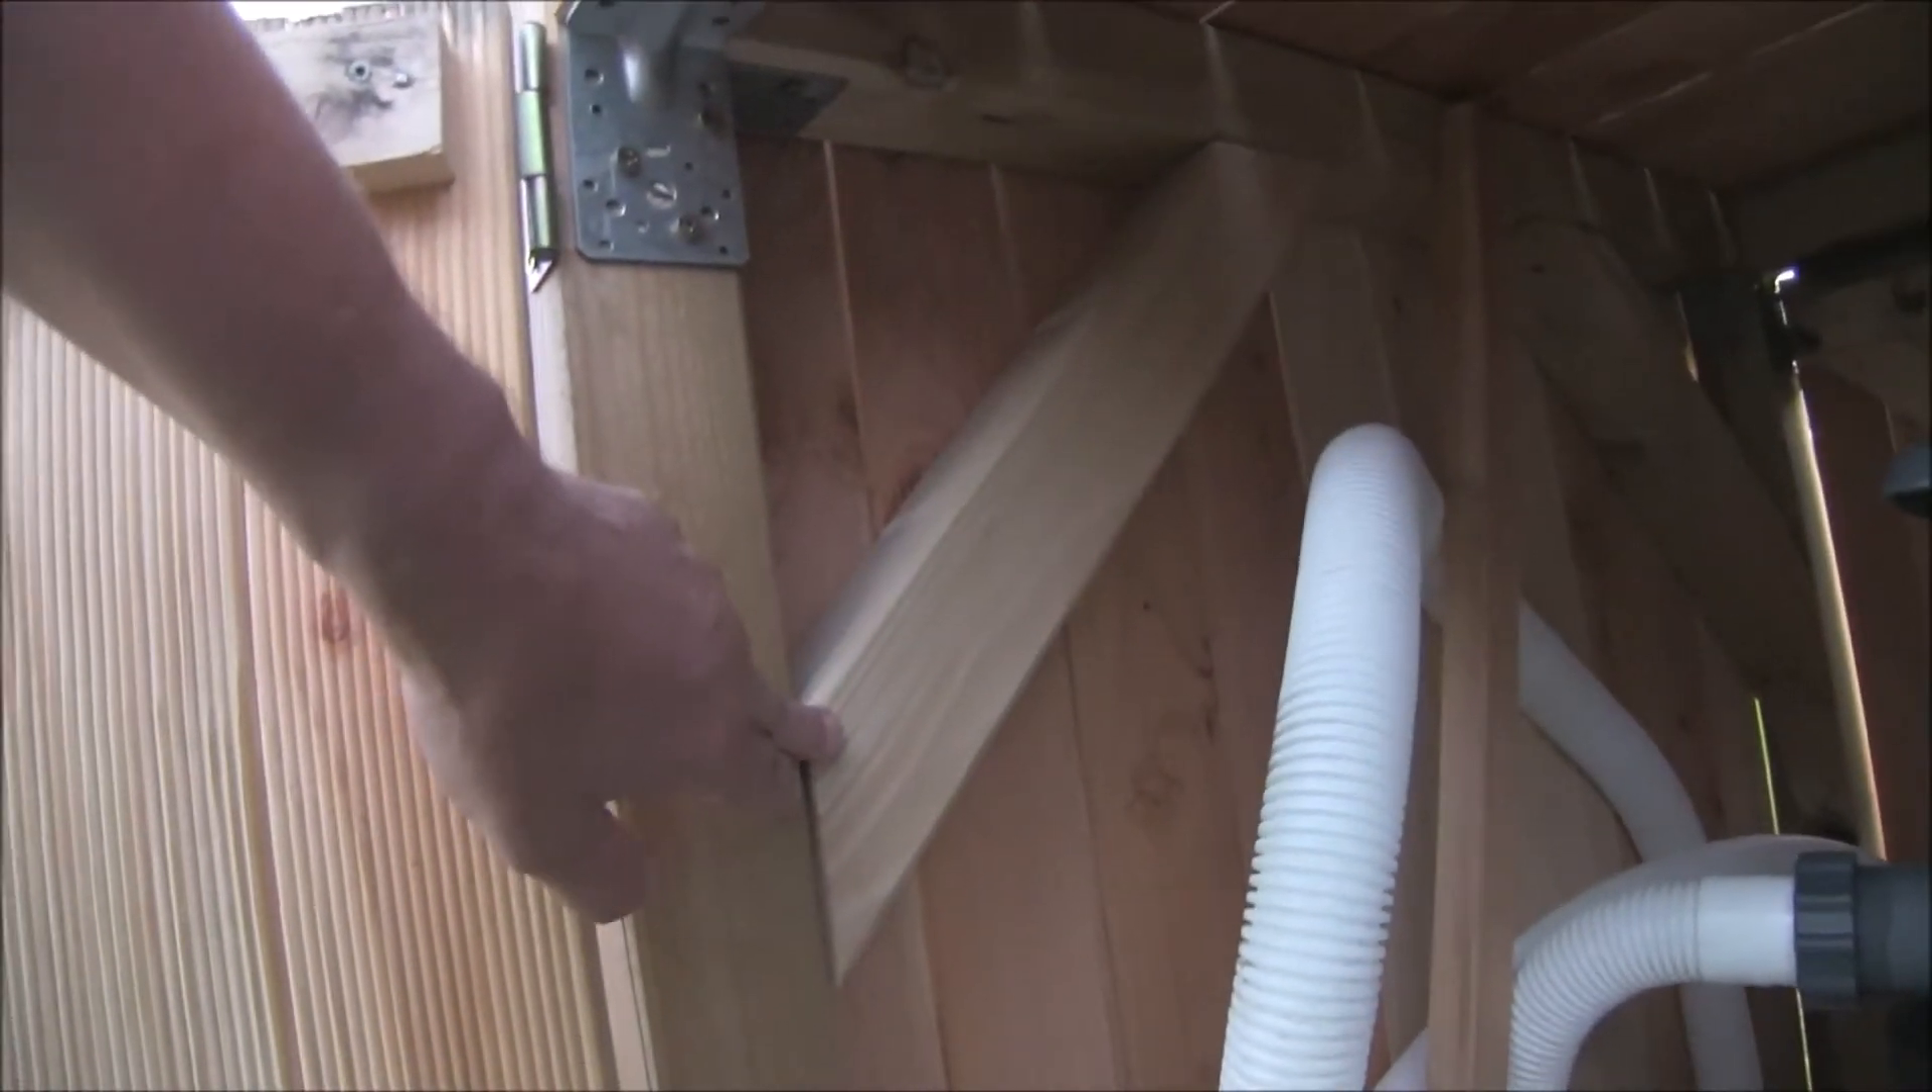Damit das stabil ist habe ich innen drin noch die diagonal streben hier eingebaut.